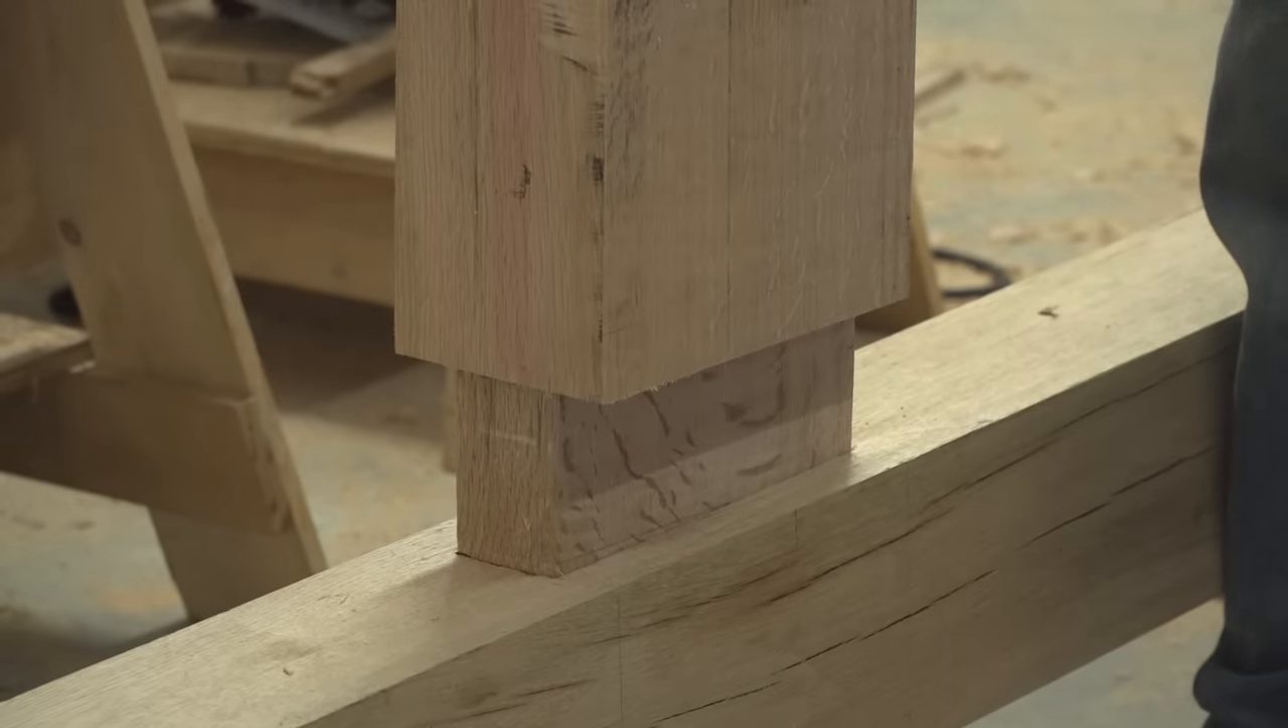That is the stern post right there I've got it in the mortise but it needs to be fit just a little tiny bit.